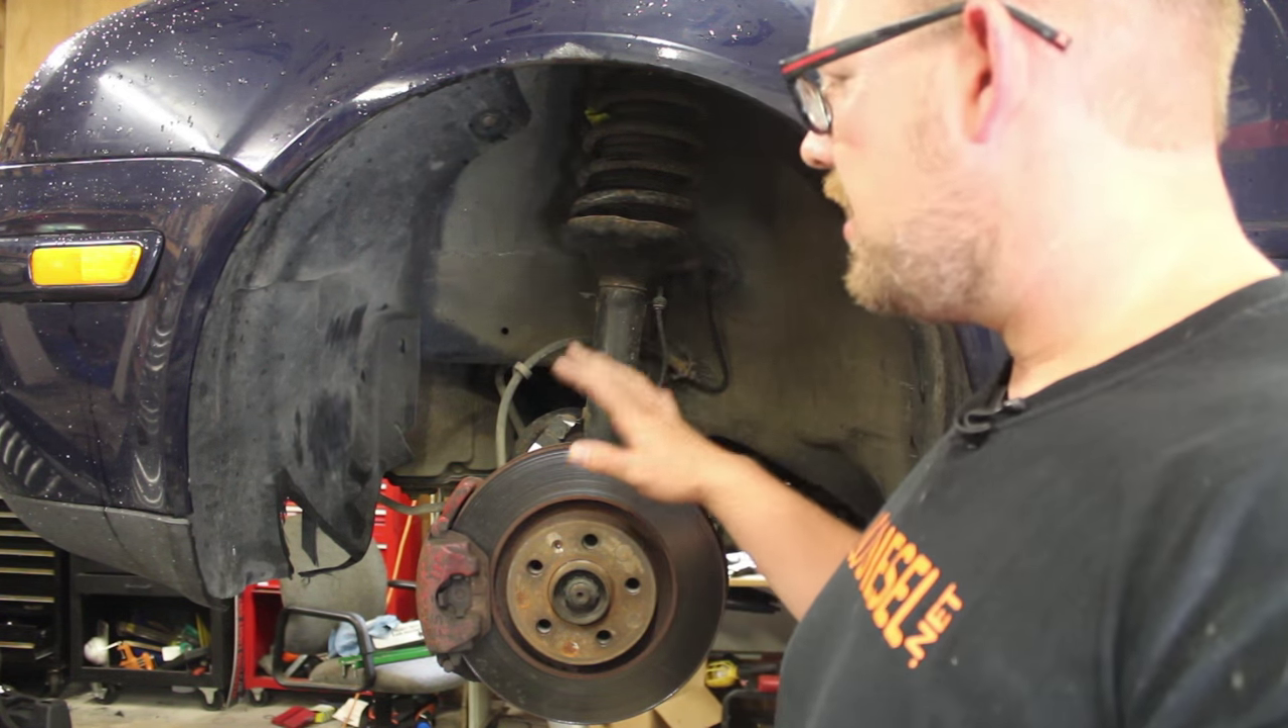And we have started with the car up in the air and the tire removed.